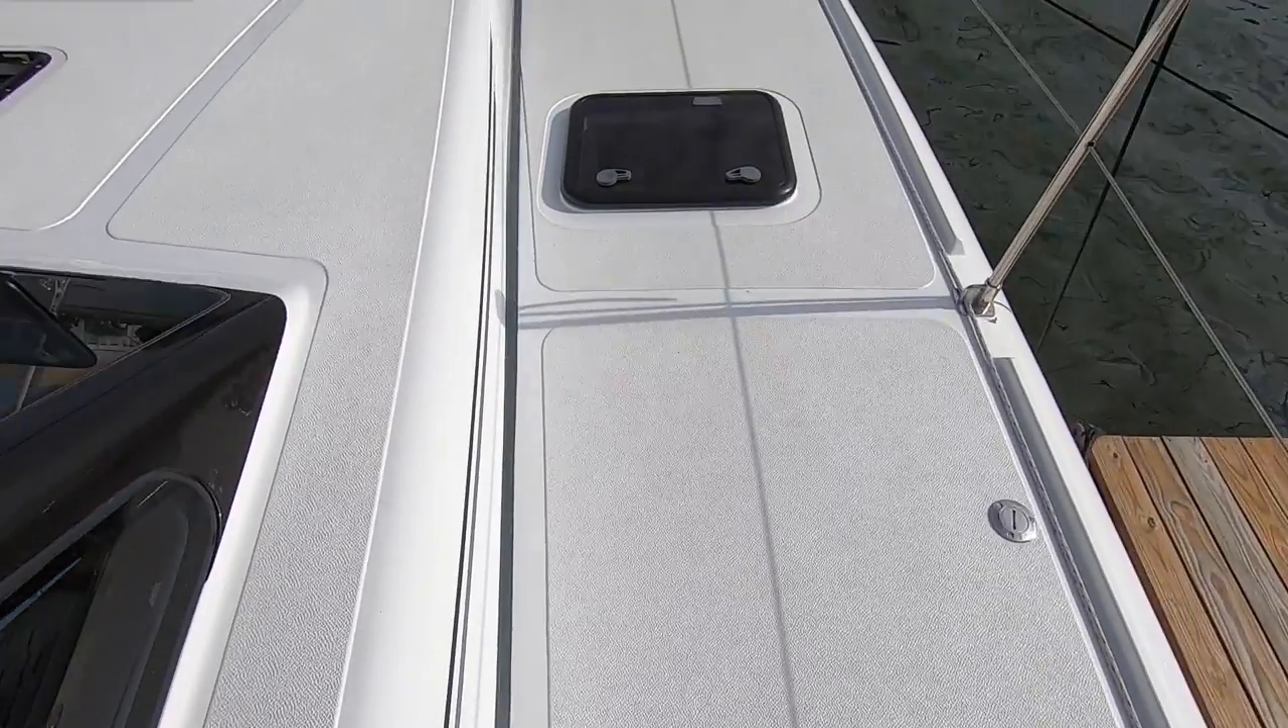The hatches are not flush however there are no other tripping hazards.